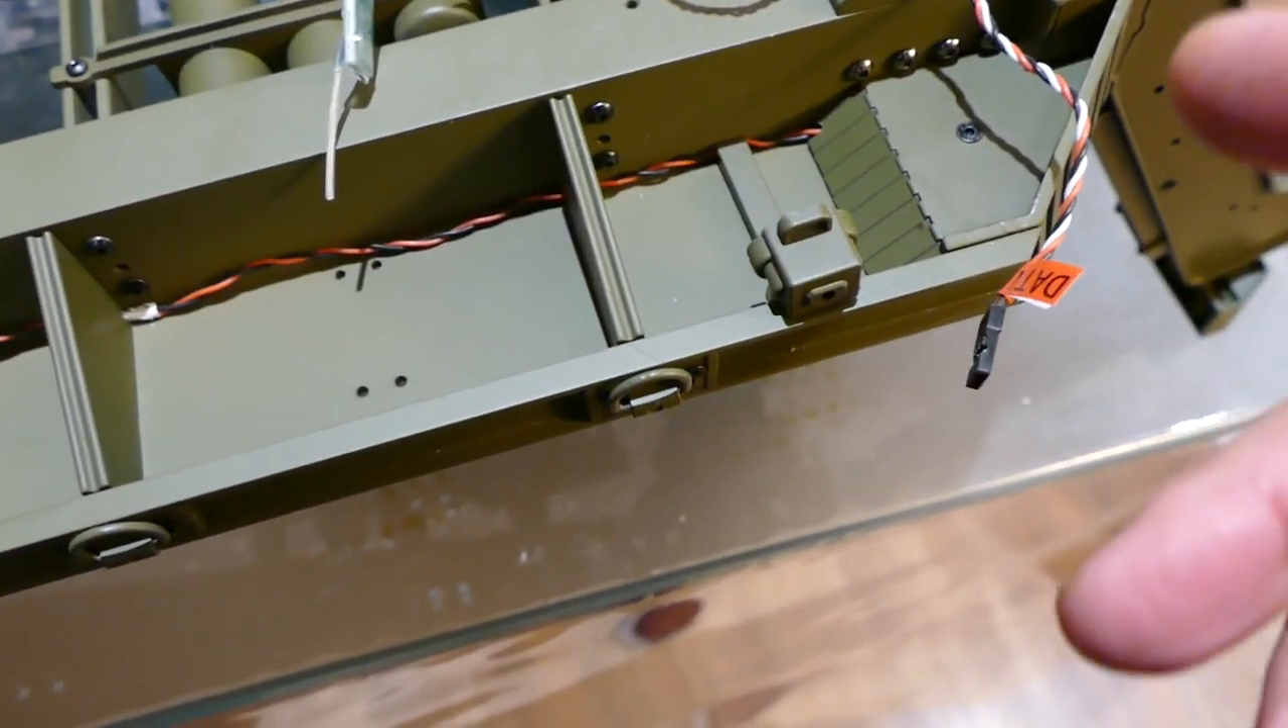There is all the wiring done as well, and all these little separate pieces put on.